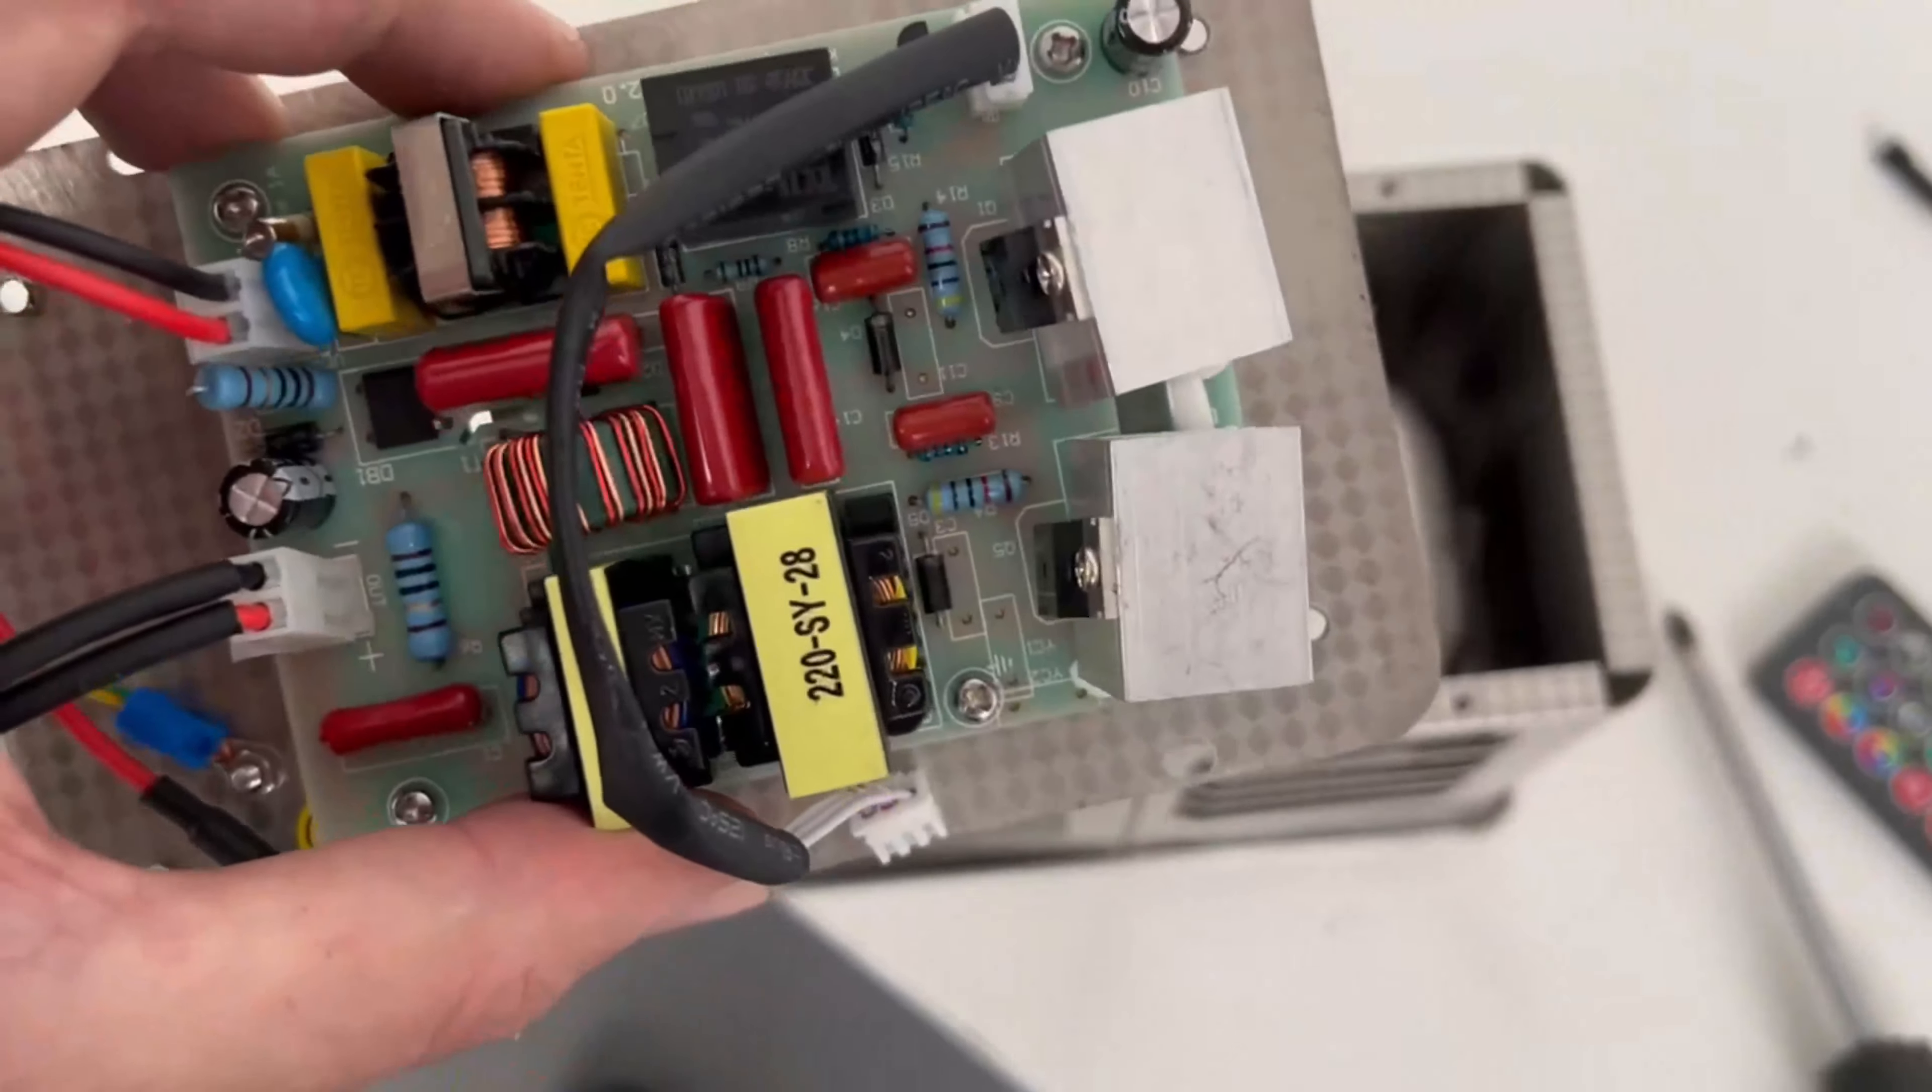As you can see we've now got the electrical bits out.